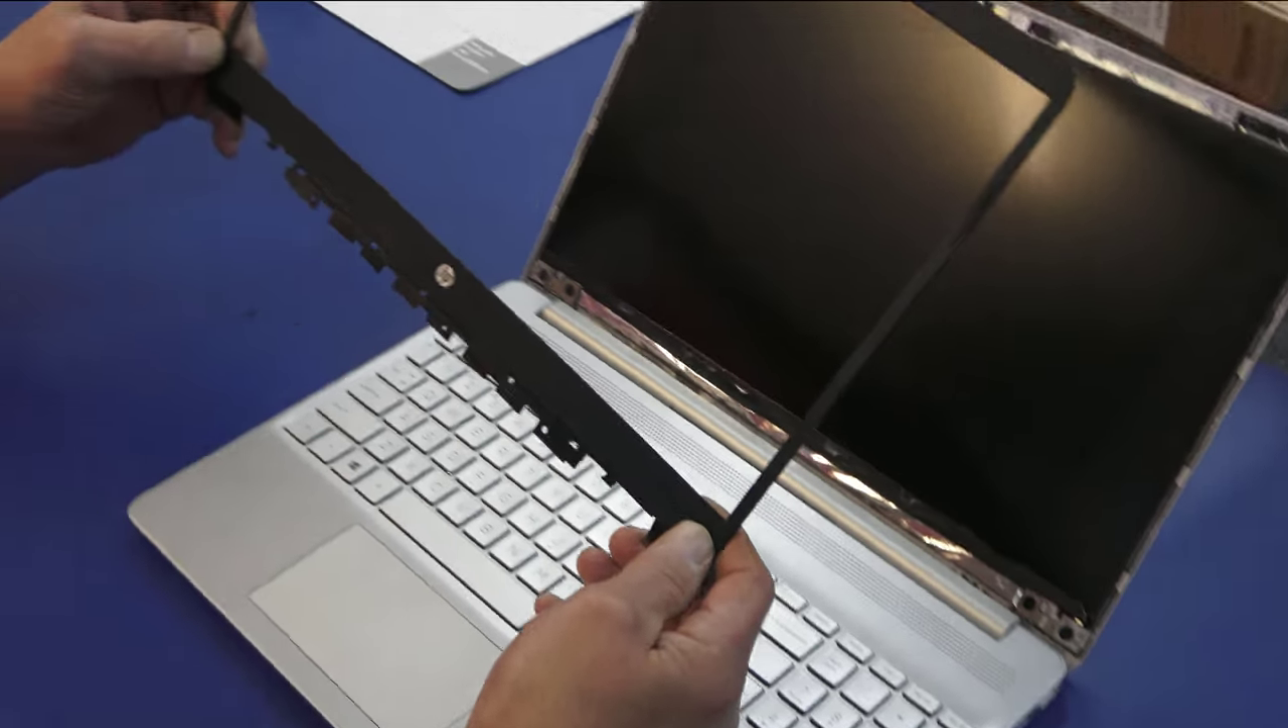So we got the bezel off without breaking it, which is good.